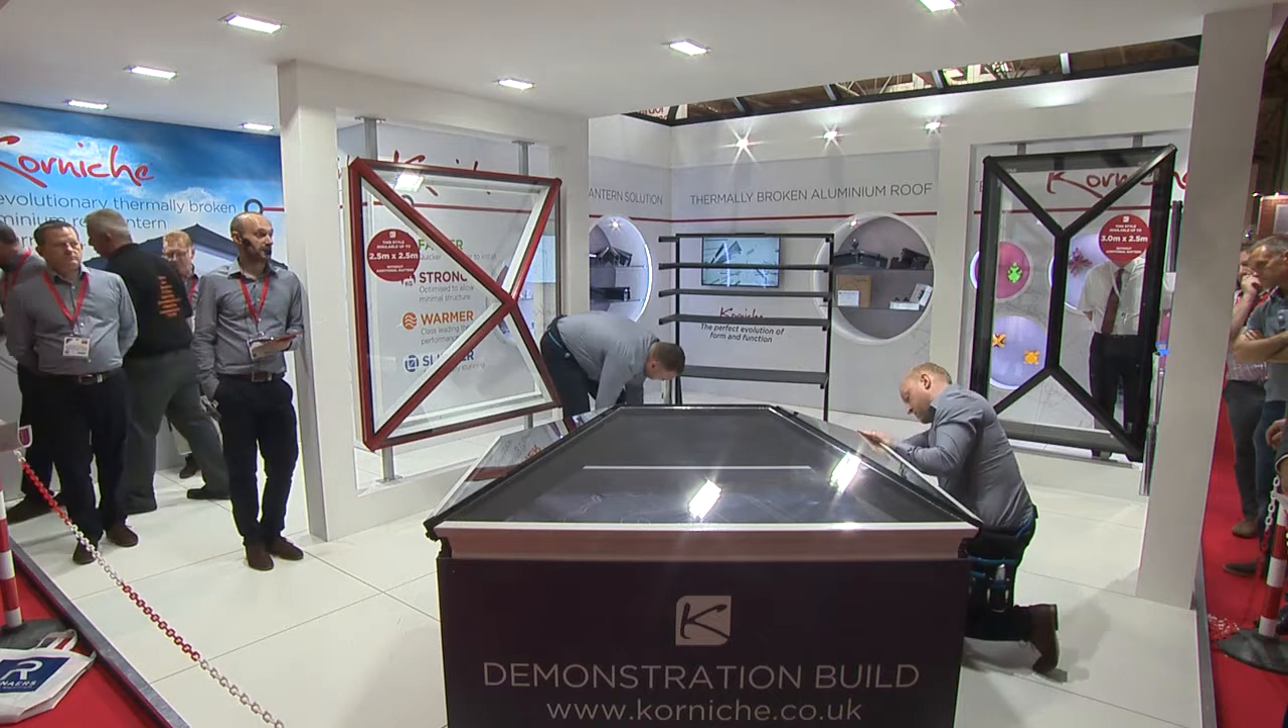So that's the unit completely glazed.